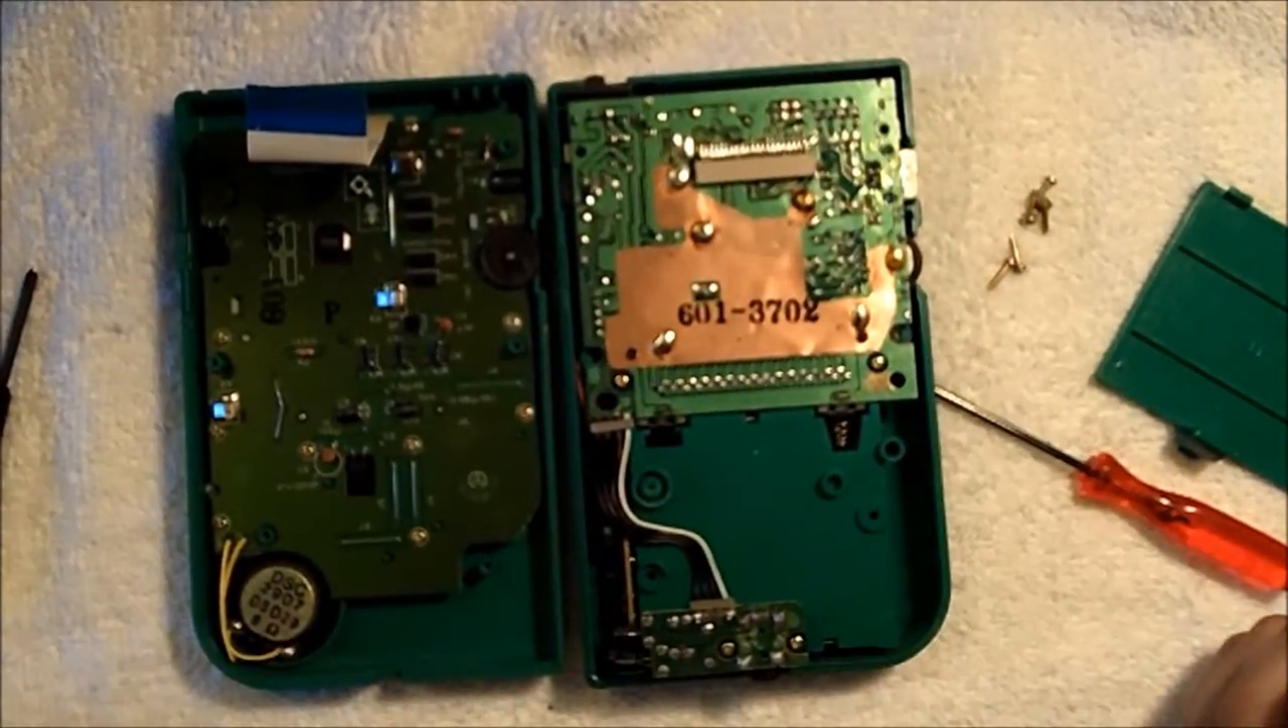Okay, we have the two portions of the Game Boy apart and this is what it looks like.